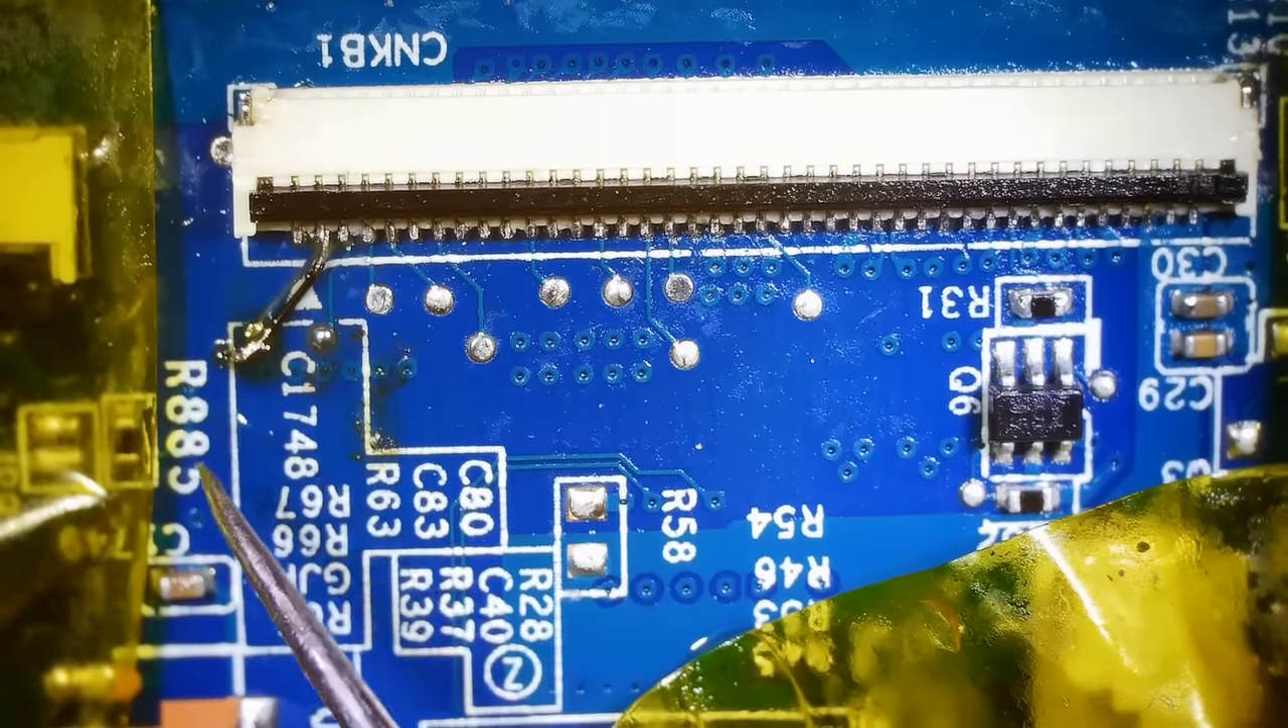I did have to come through and add a wire here.